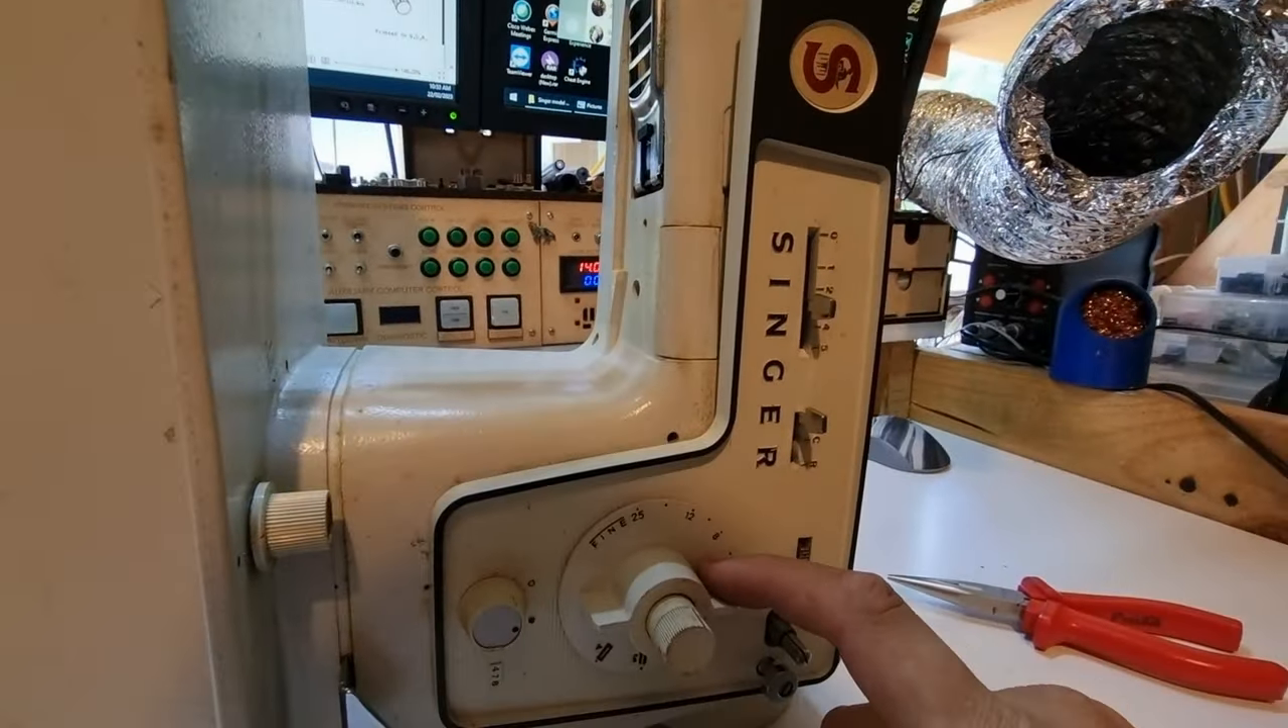I haven't removed the knobs yet because I don't want to break them.